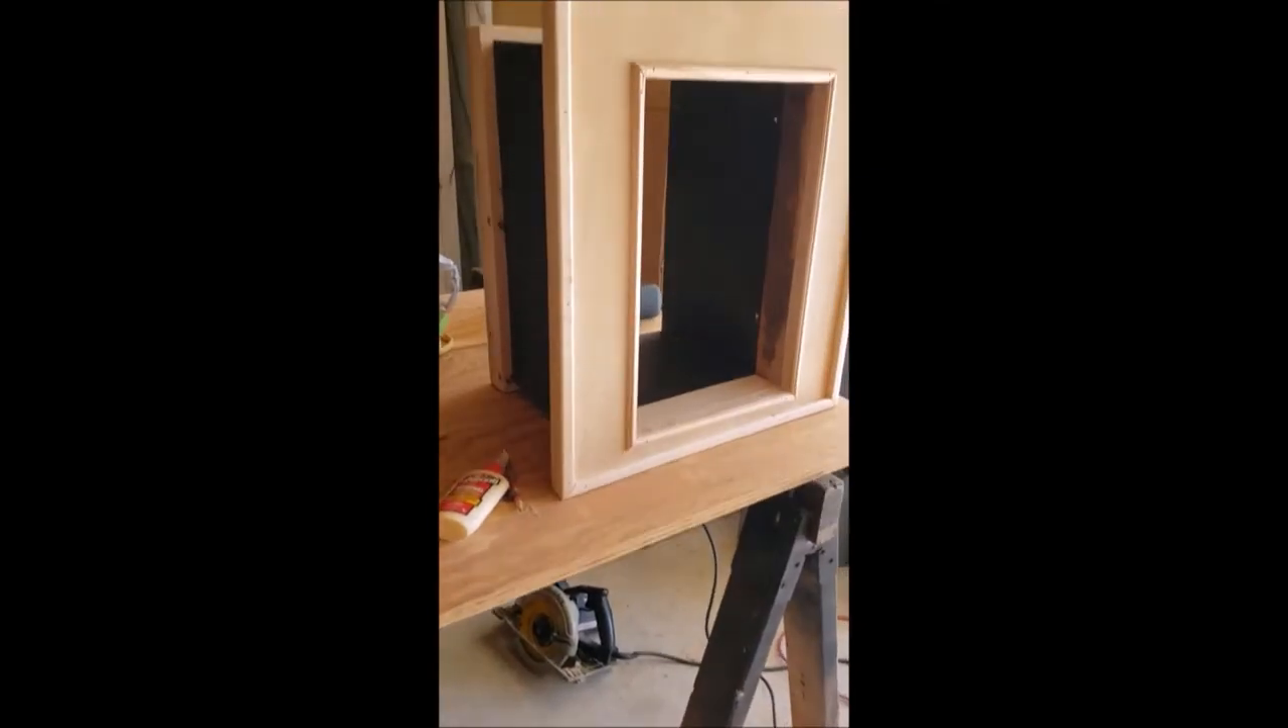All right I got the uh face board on and I threw on some trim that I had laying around.